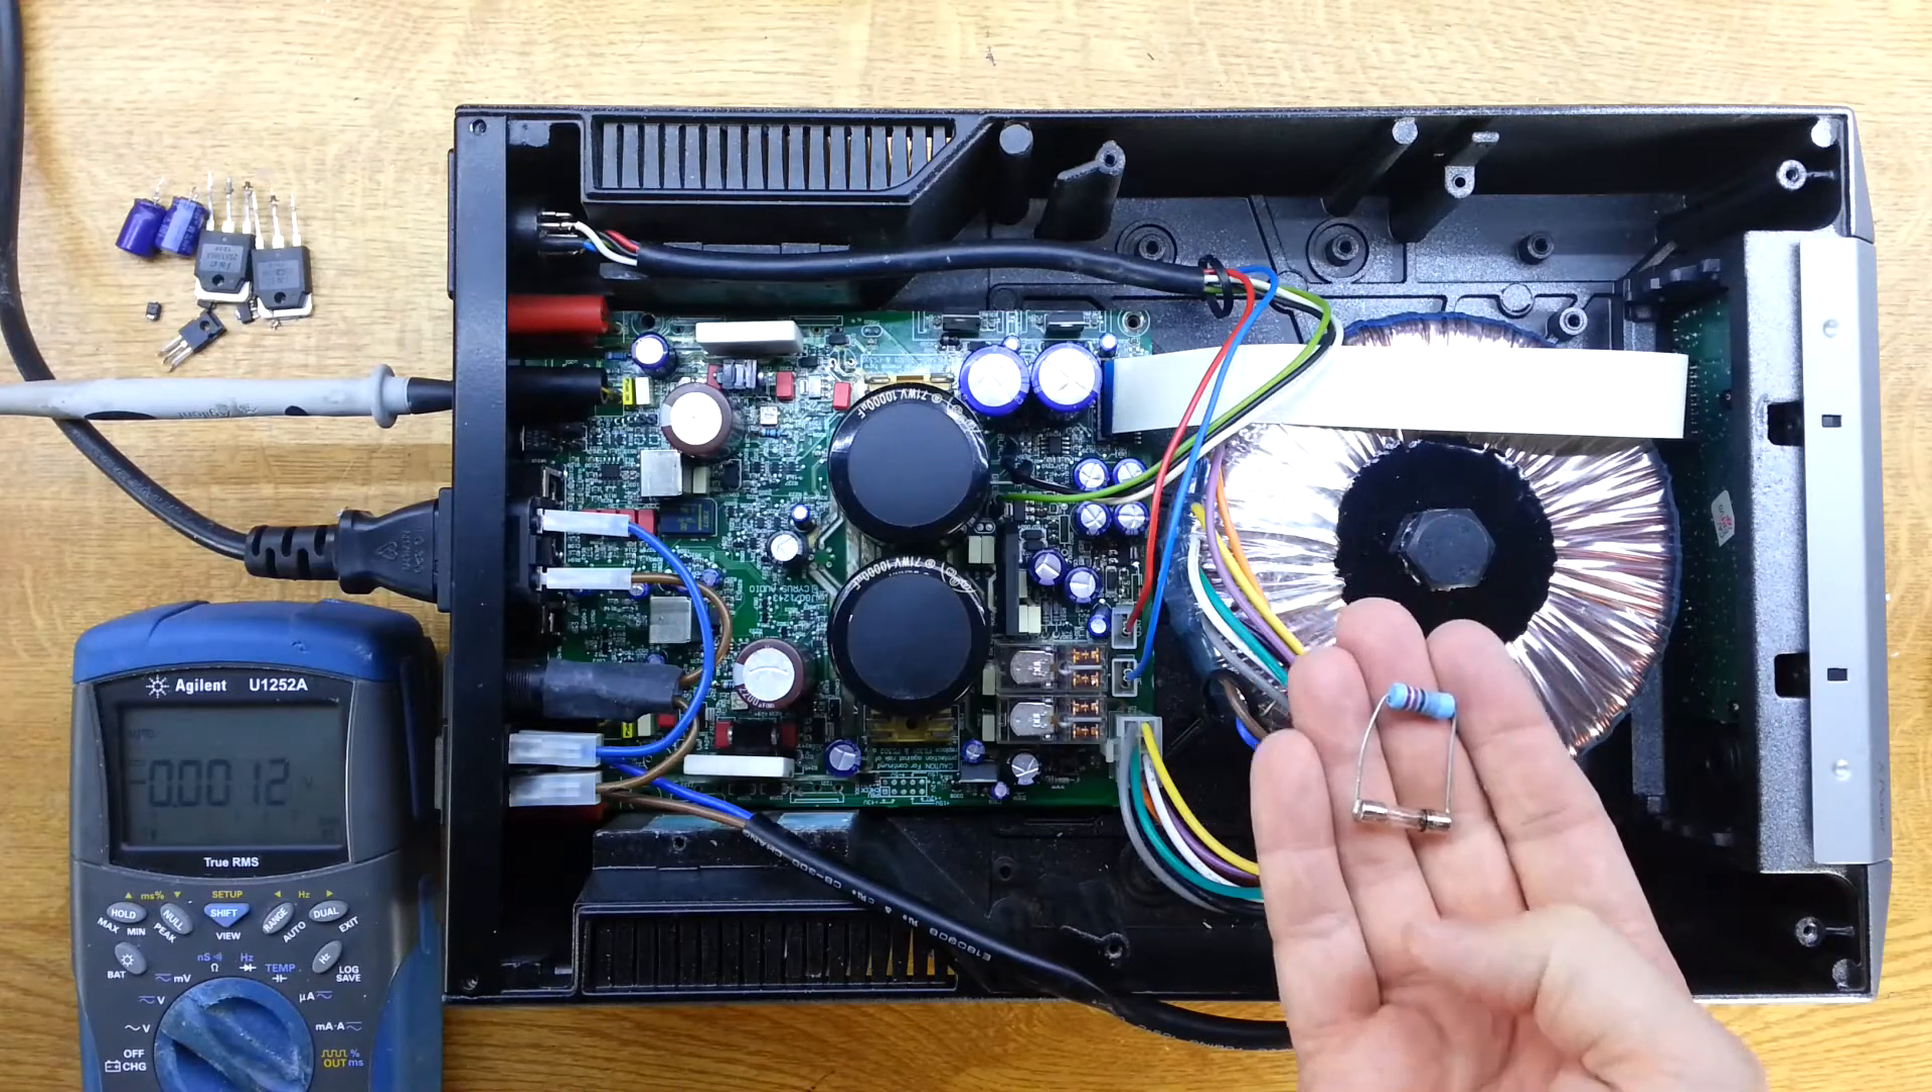This is just a blown fuse, and then I've got a resistor tacked across it.